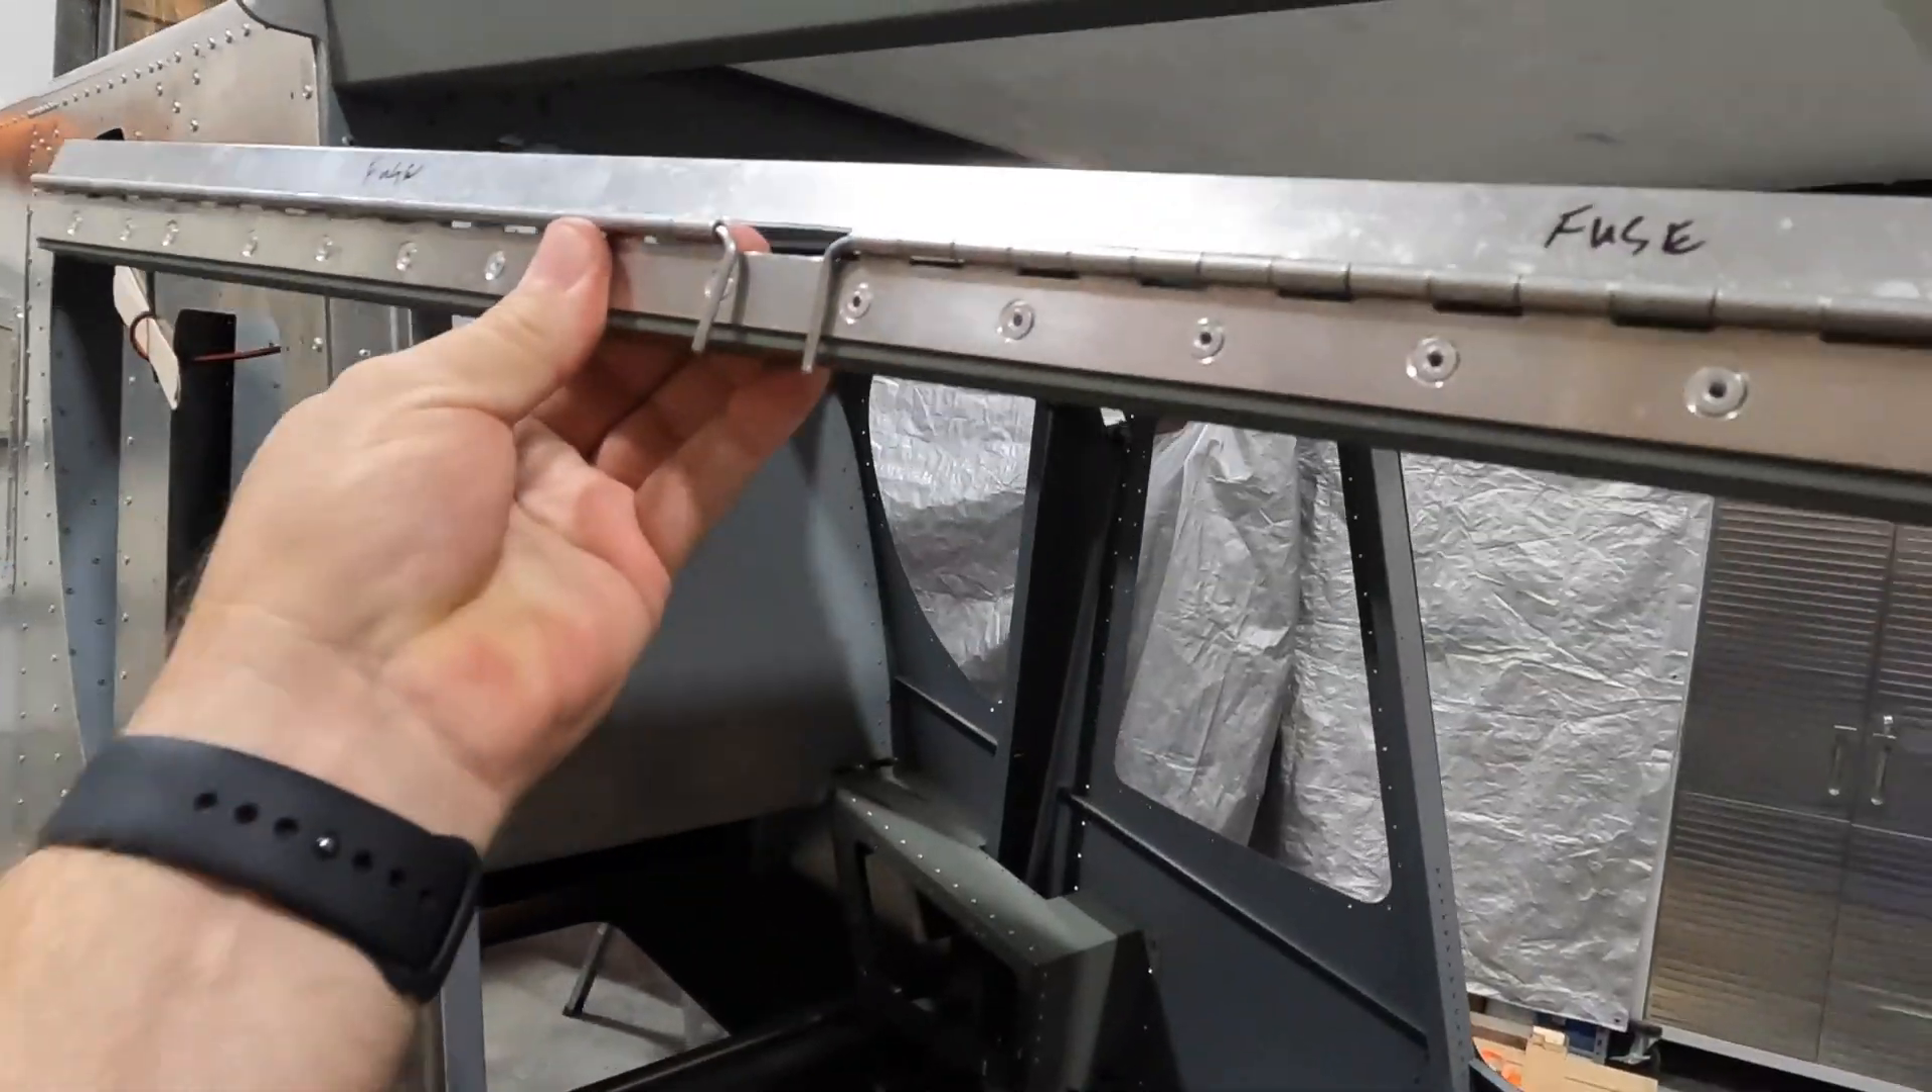And there is the final product guys. All the rivets are countersunk. Everything's in. We've got our hinges in there.